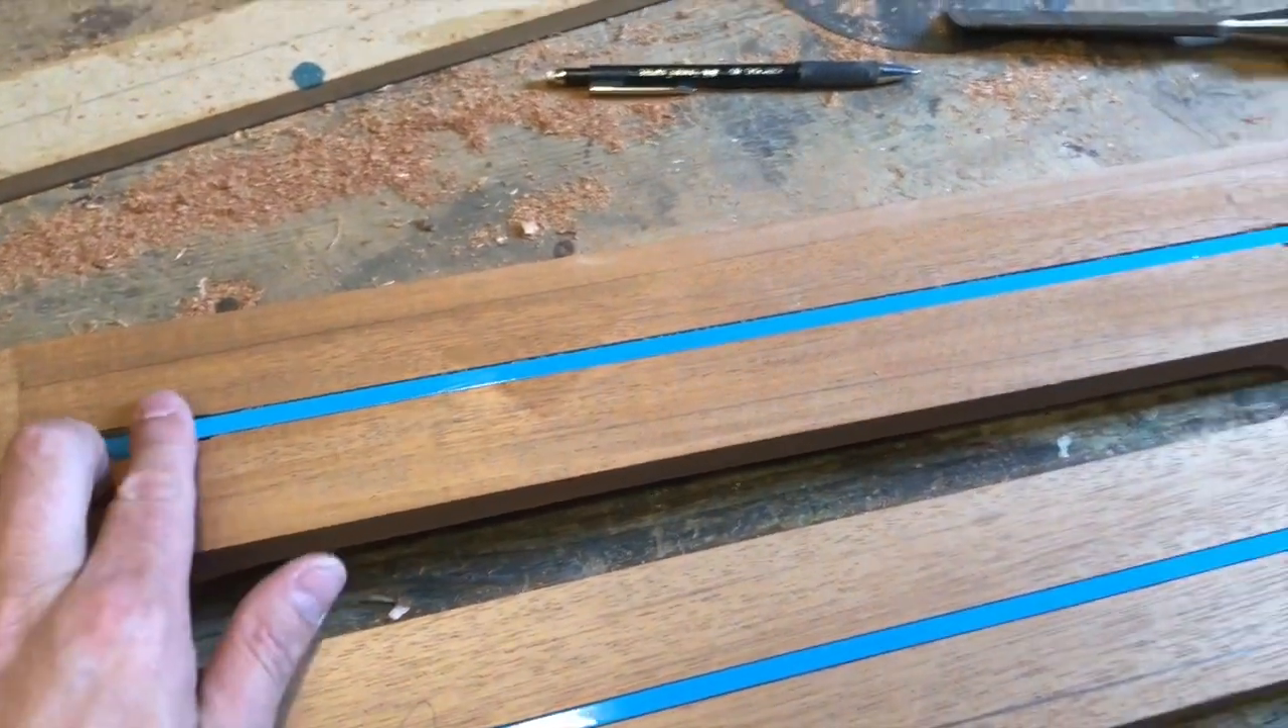Here we have two truss rods routed Recessed in the board Just below the surface.